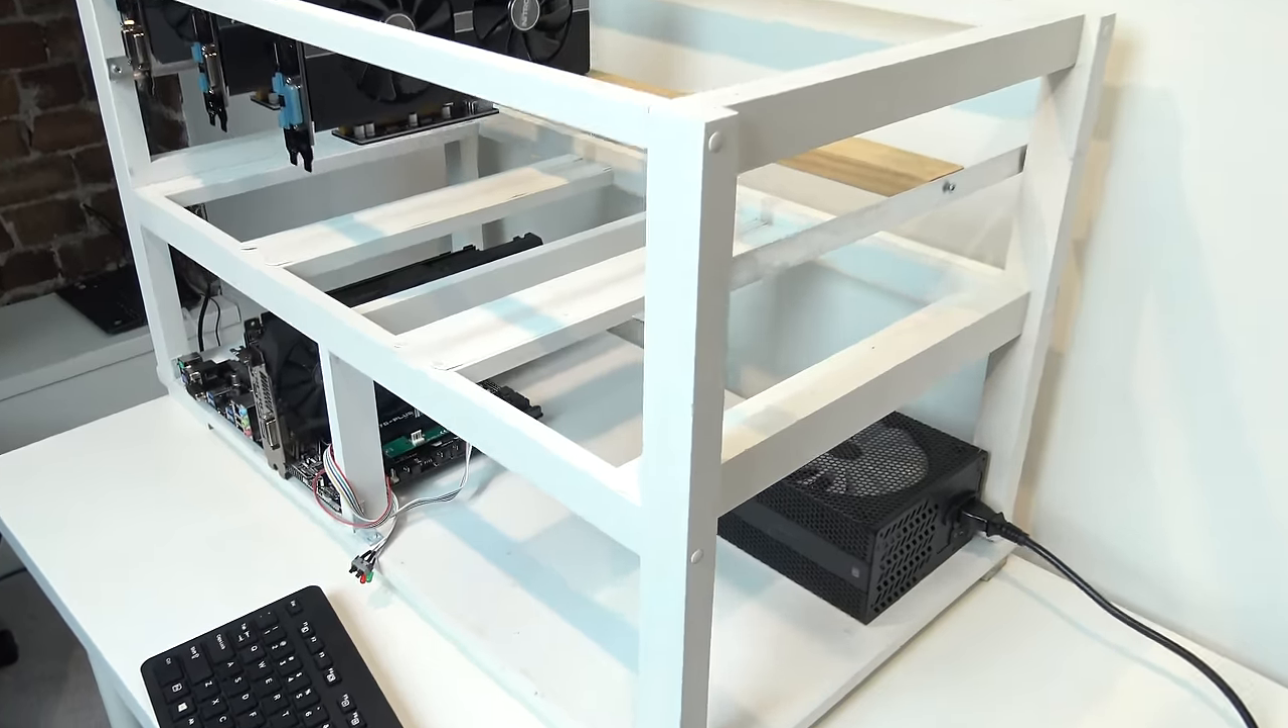And I've also added in the power supply down below there.